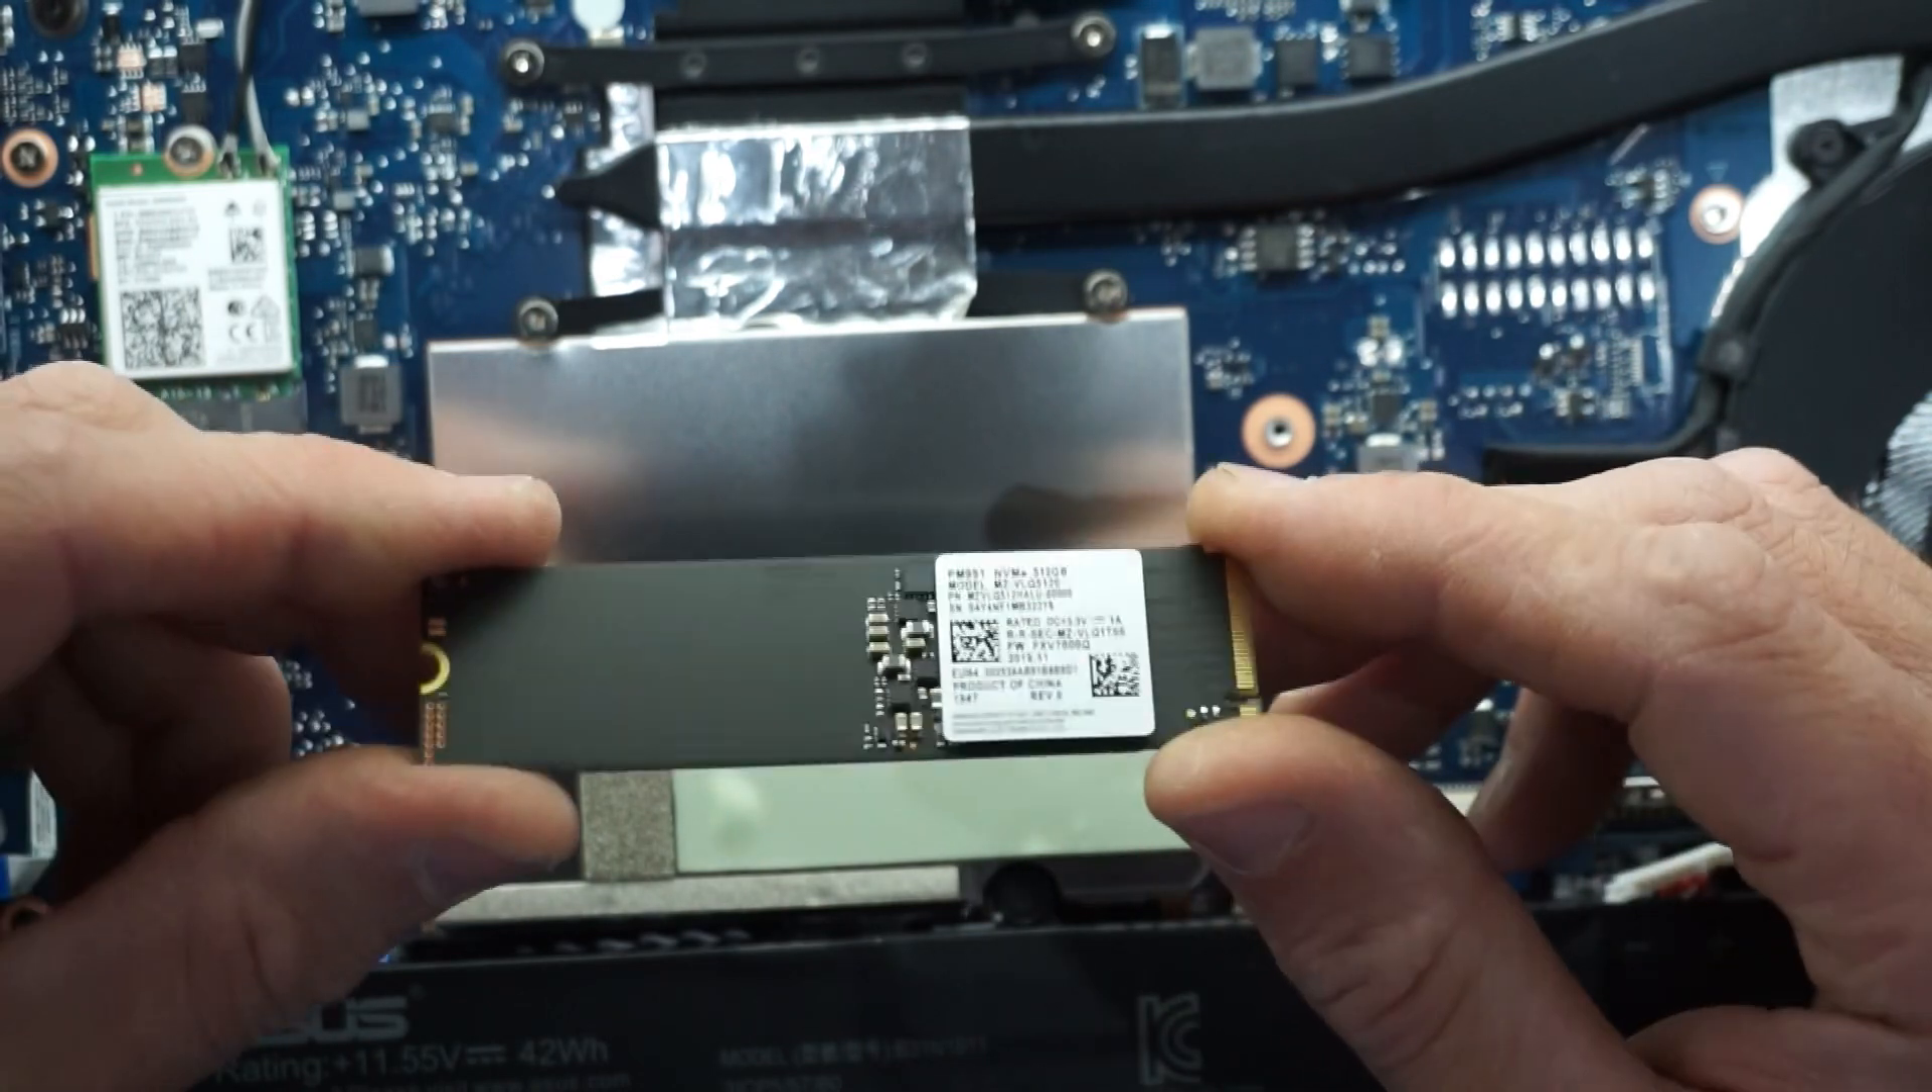And we've removed one NVMe SSD.